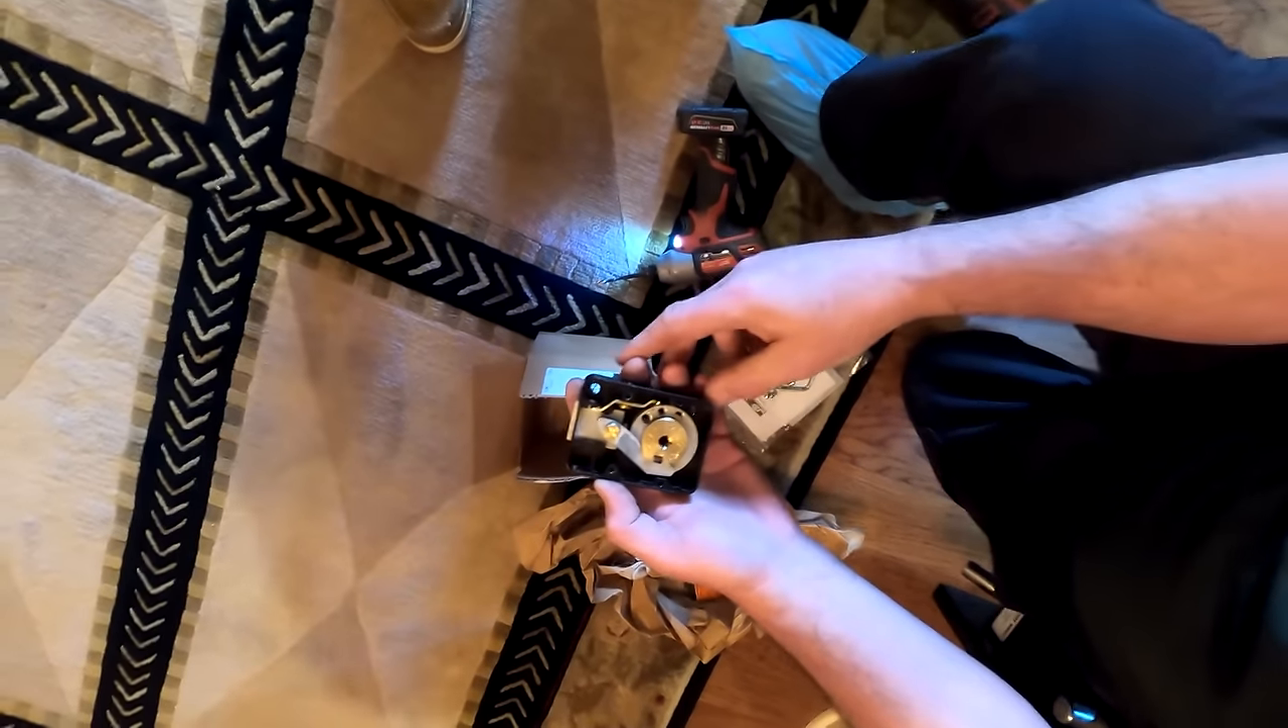Okay we've taken the cover off of the internal mechanism and this is this these are the dial plates dial rings some people call them.